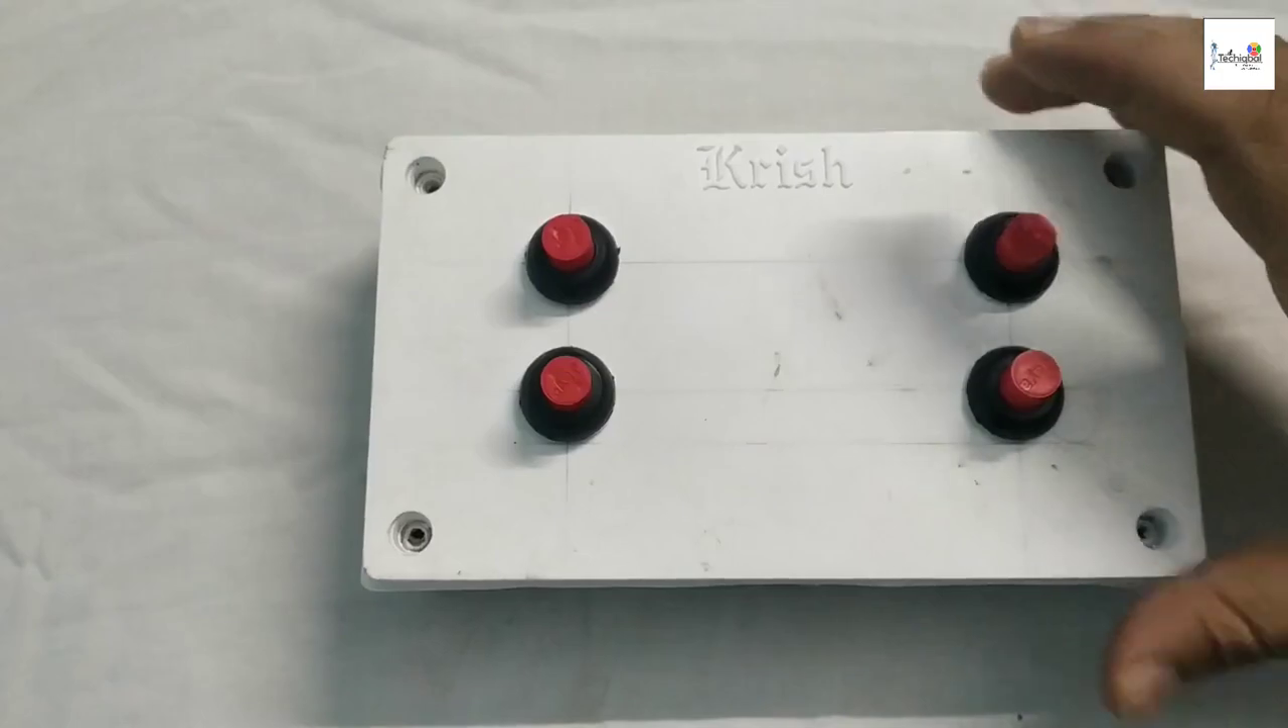अब देख सकते हैं मैंने push switch switch board में लगा दिया है।